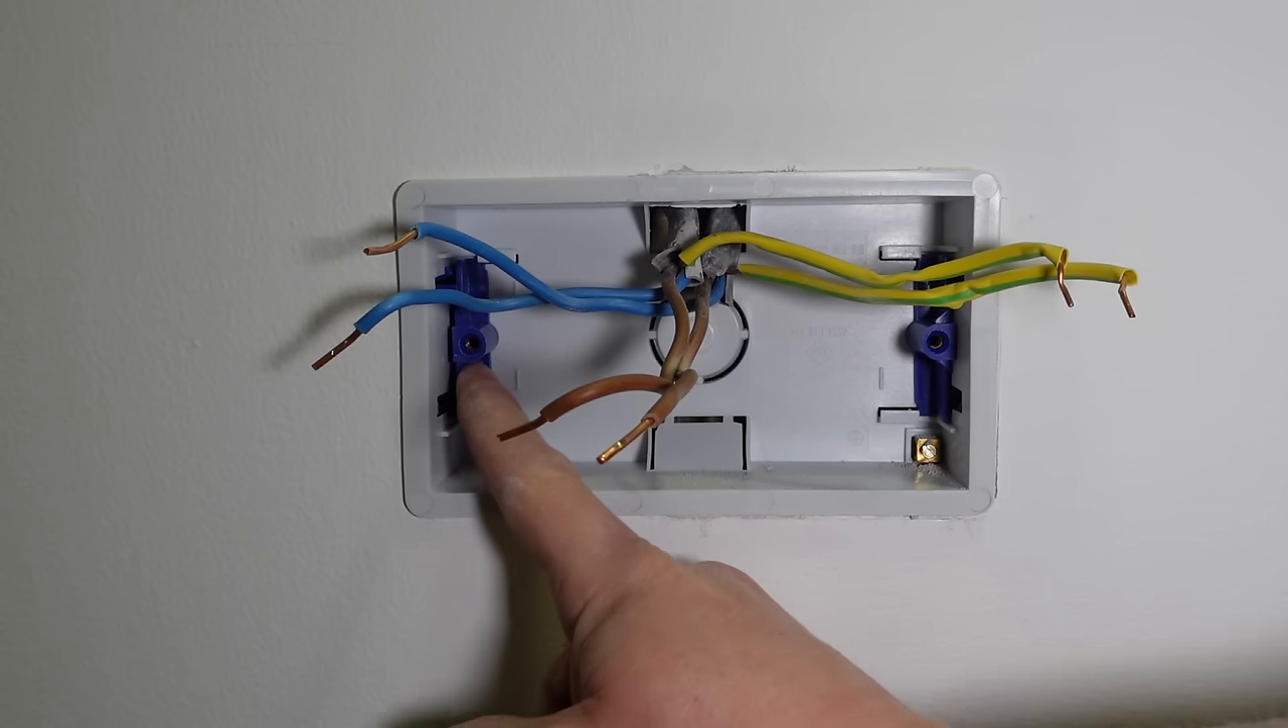Now just check that it's level, which it is. And you can see that the box is now fitted in the hole.